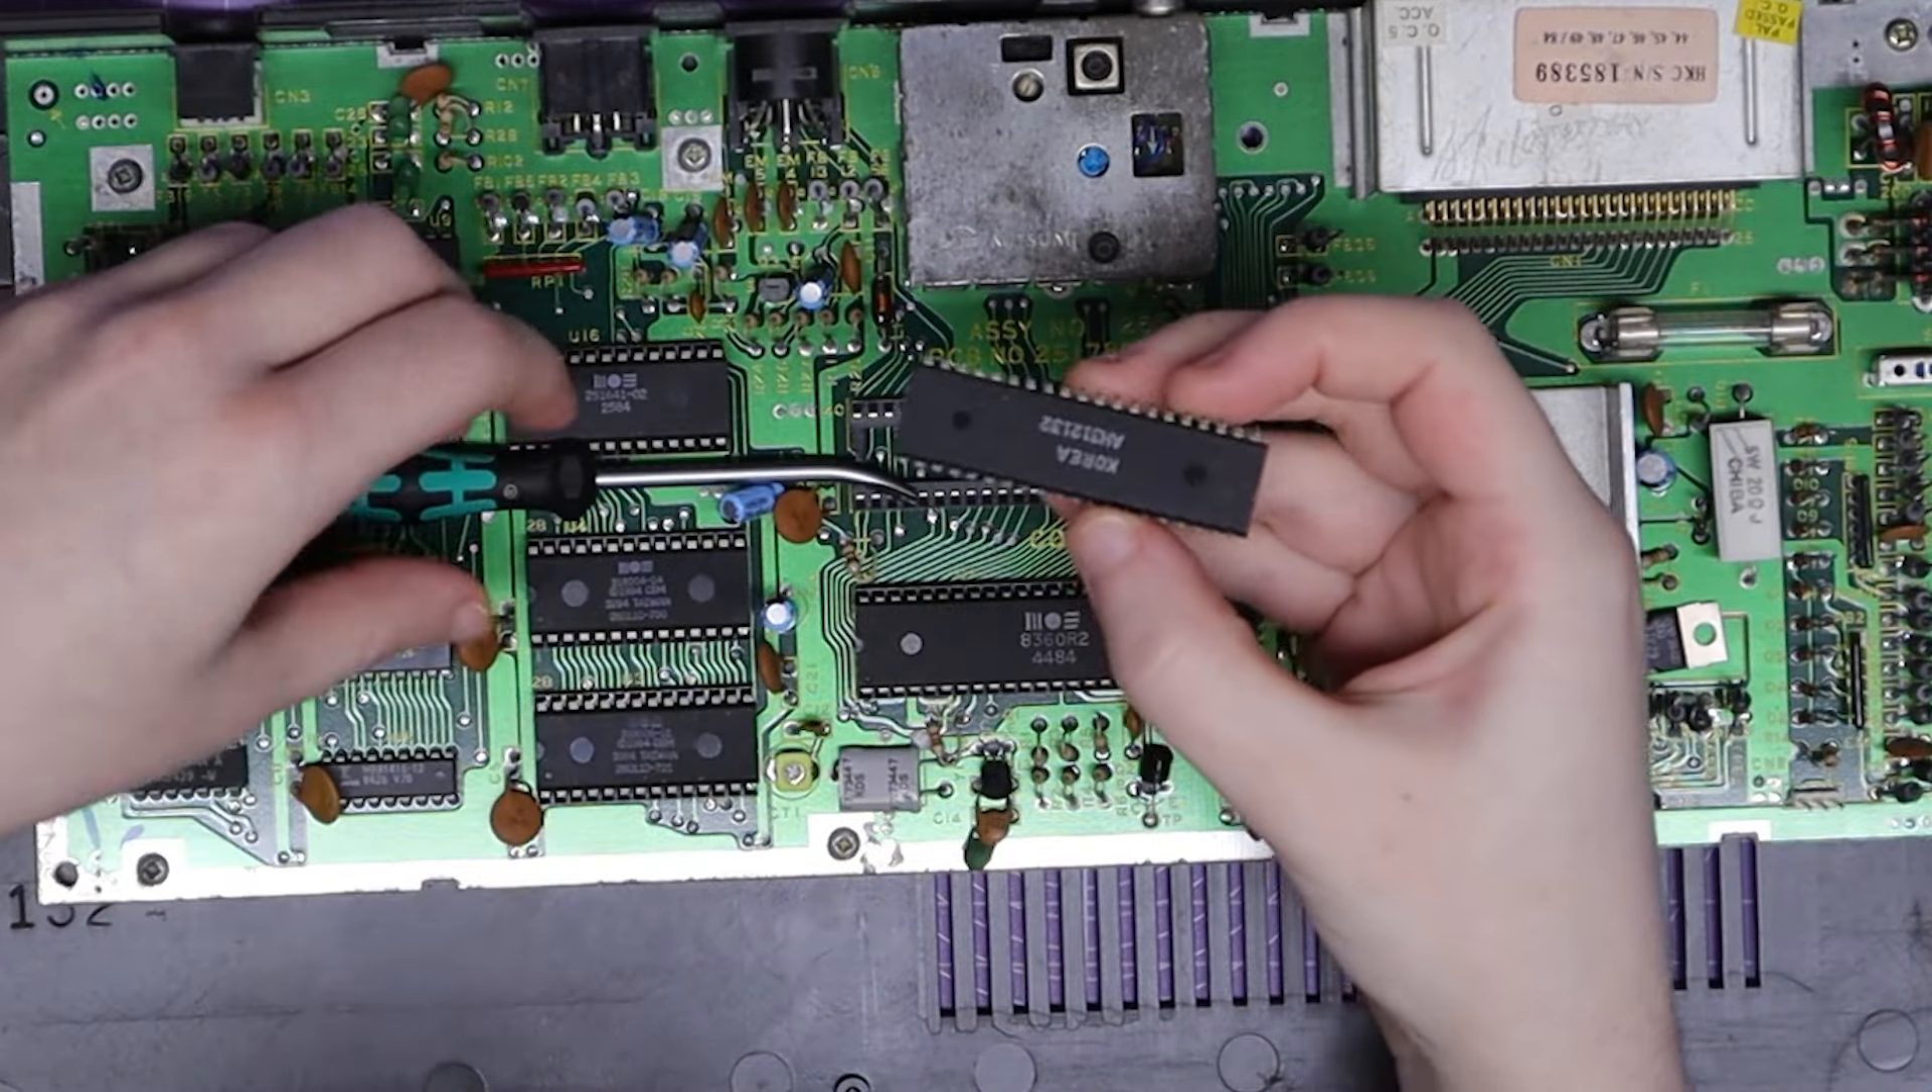So there we go, the CPU is removed now and none of the pins are bent, which is a bit of a miracle for me, I will say.